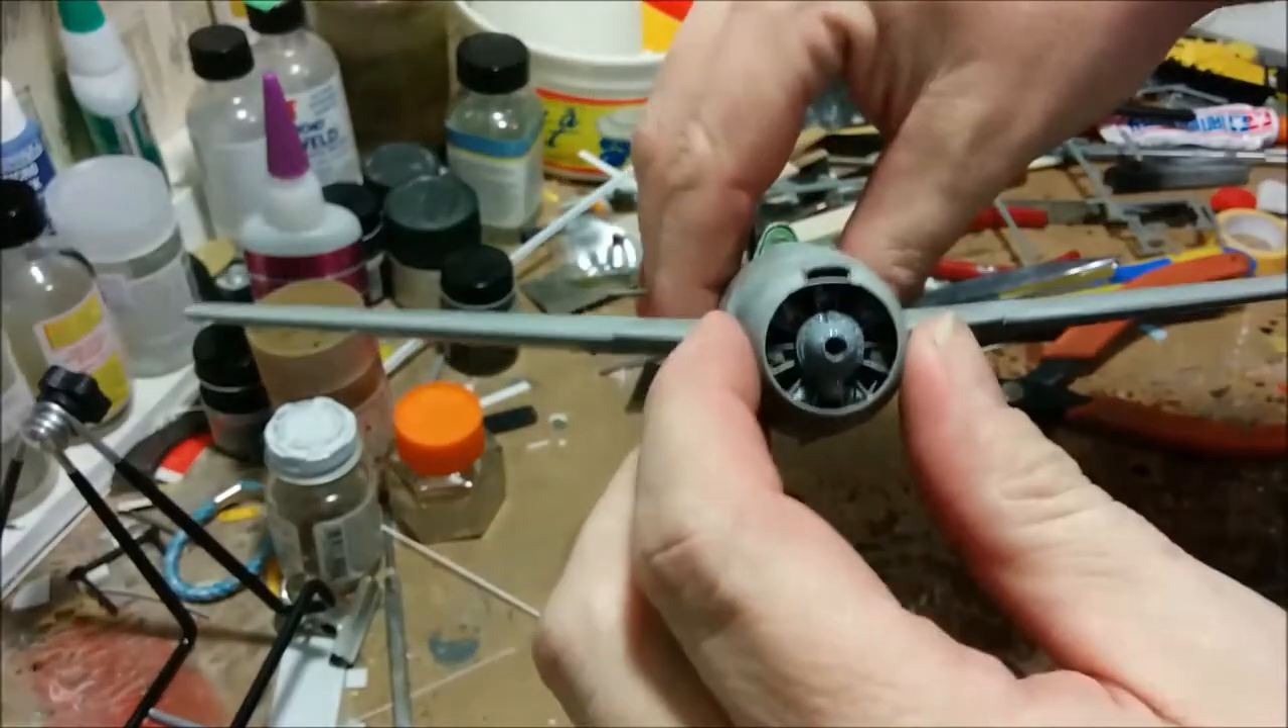The propeller is not permanently in place, but the engine has been installed and the cowling's in place.